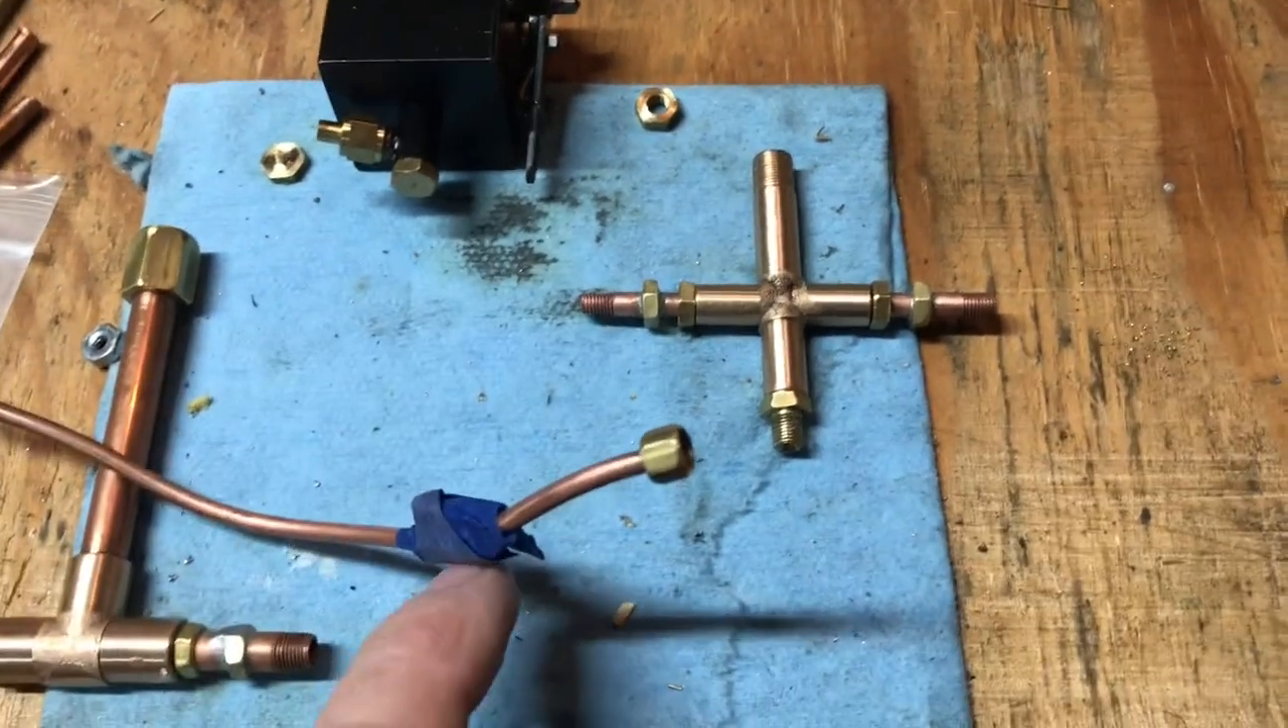And I put the little piece of tape so the nut won't fall off.